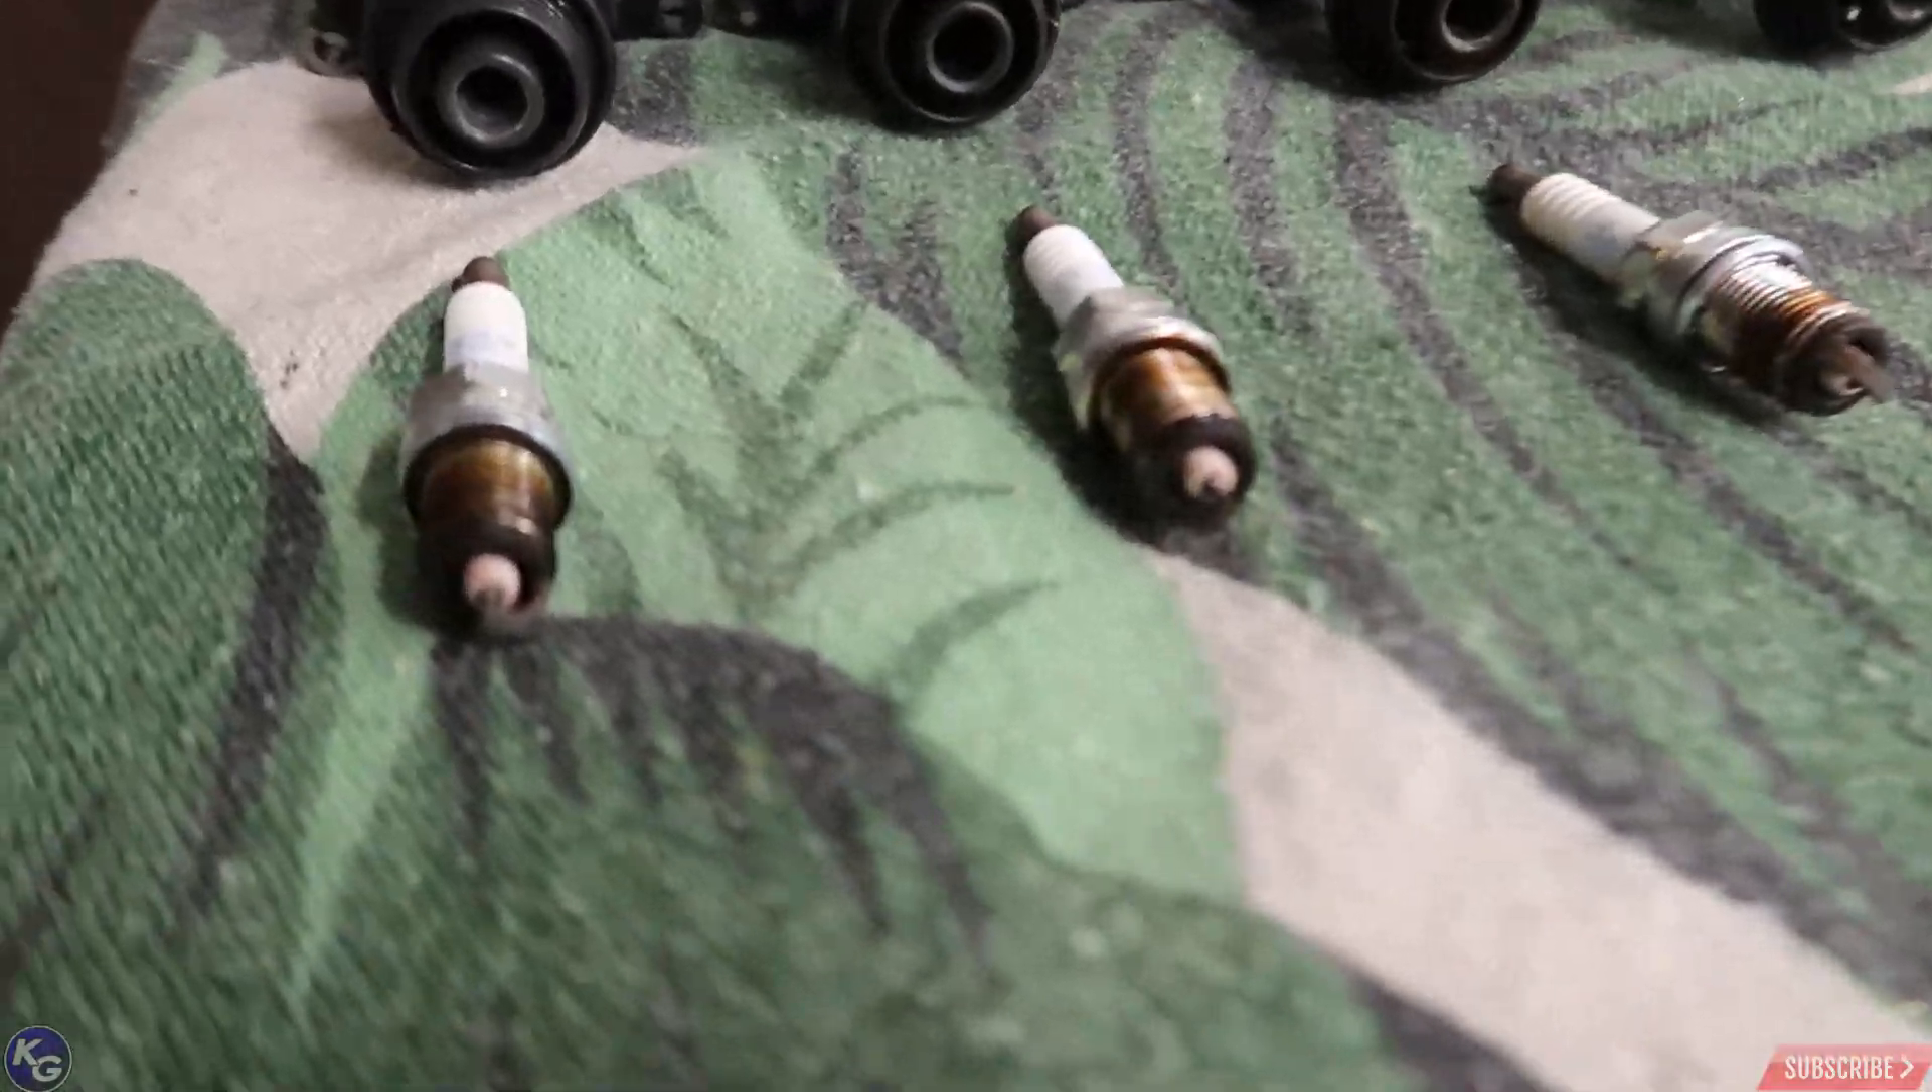Alright, here's the spark plugs all removed.